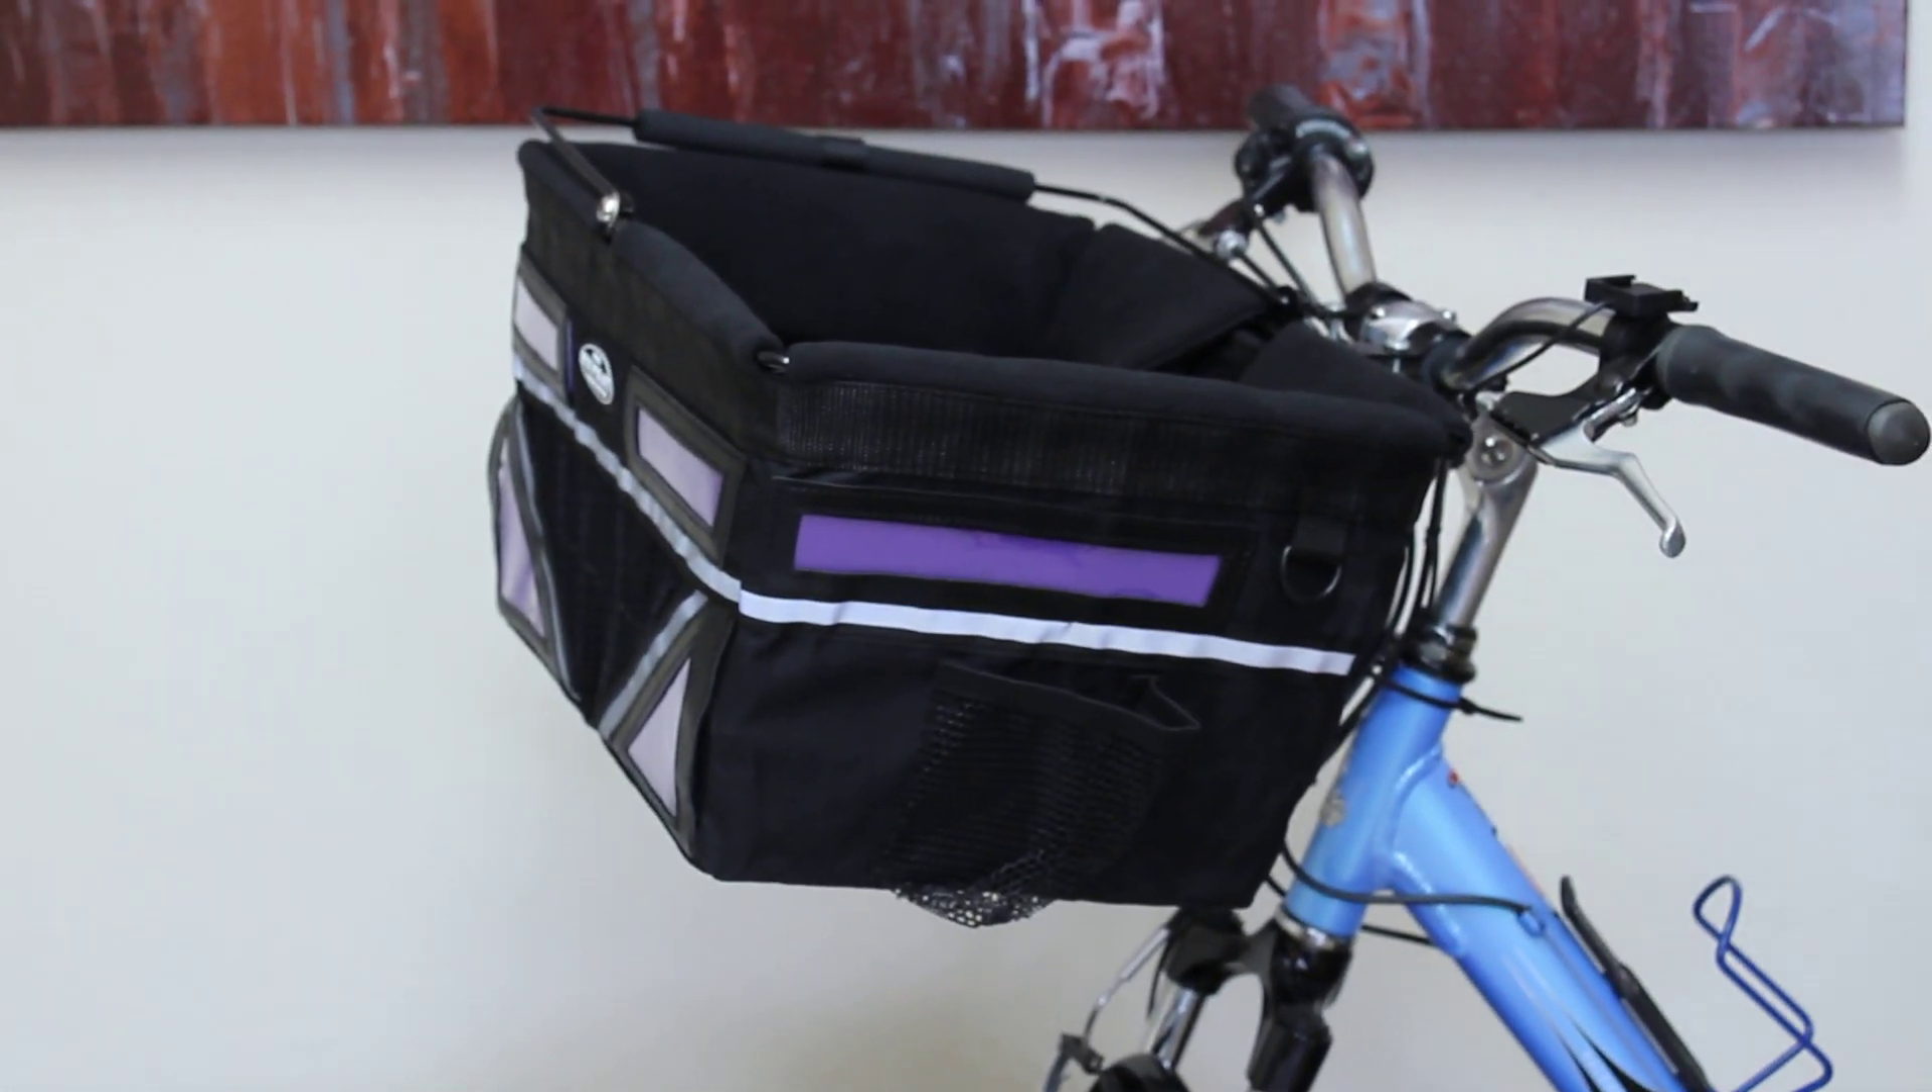Now the basket is properly attached to the bike and you're ready to put your dog inside.